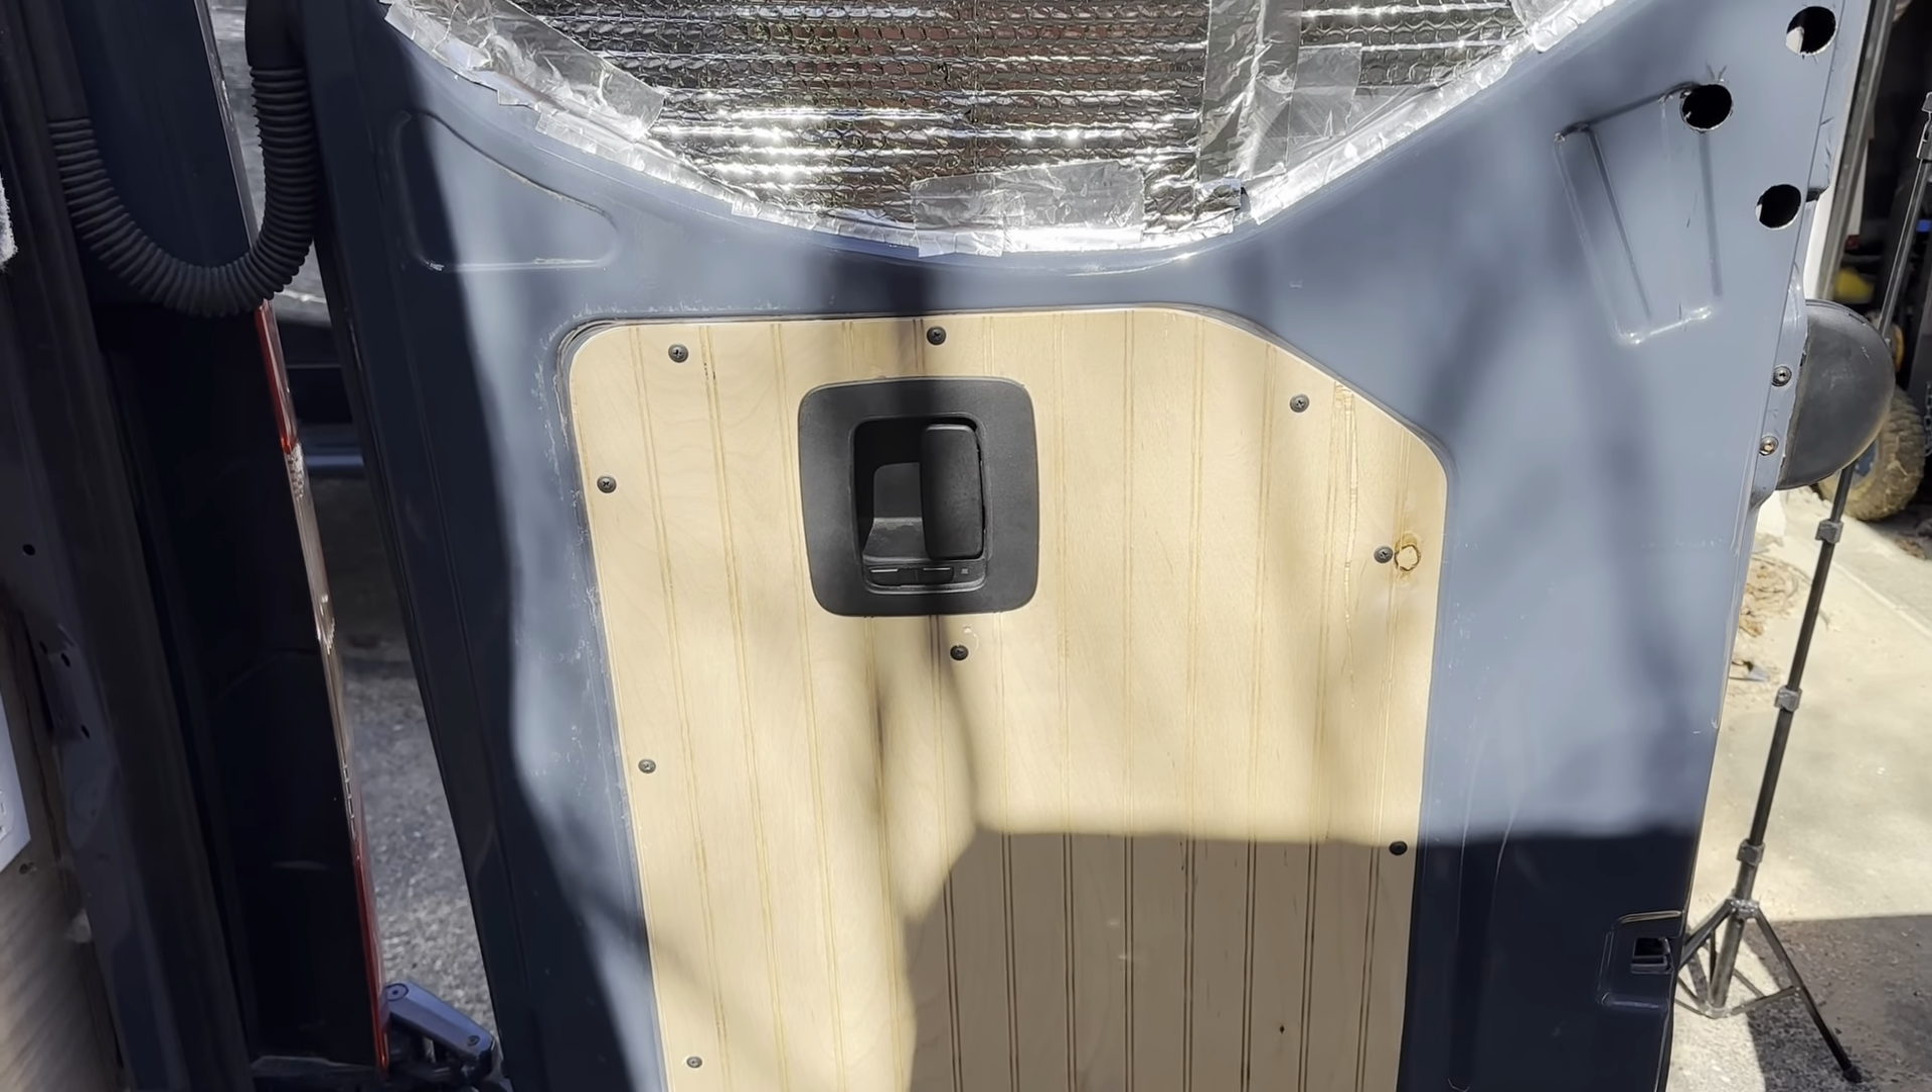The handle fits perfectly so I cut the hole right.